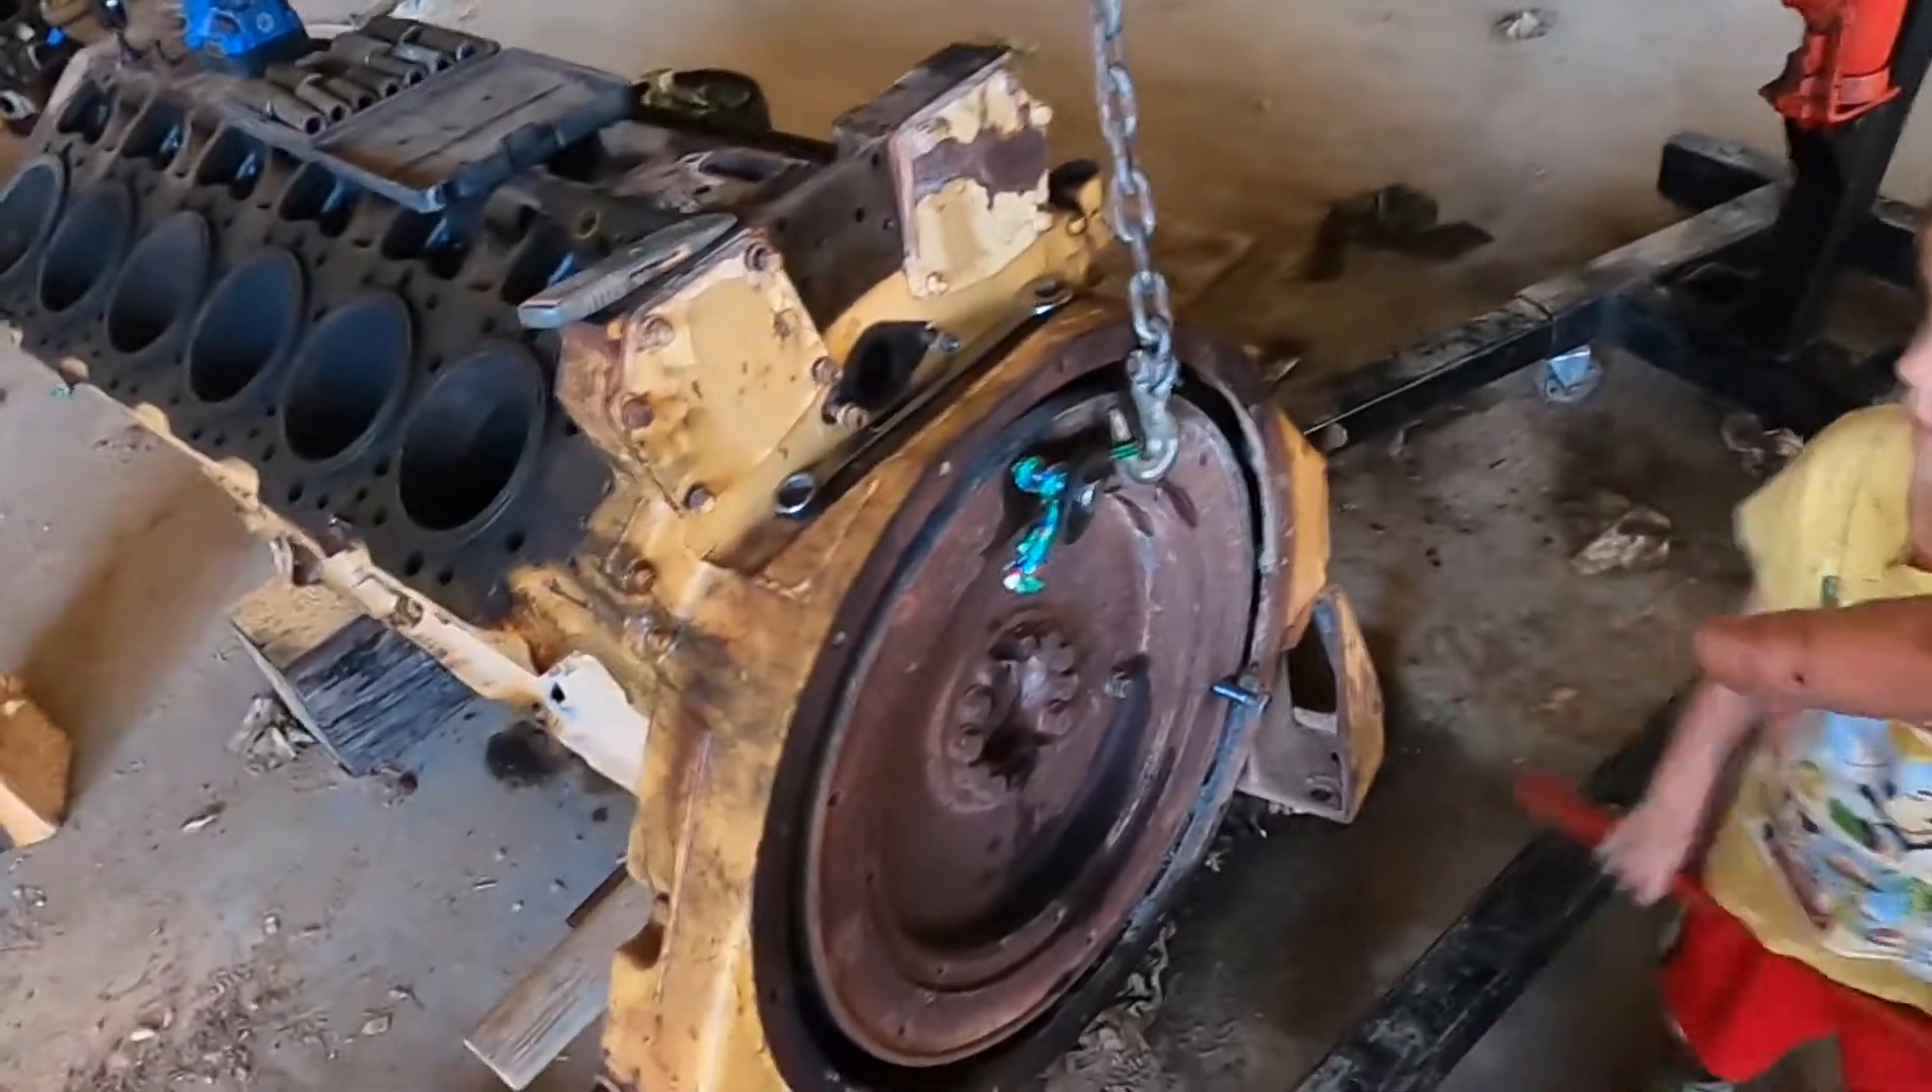Yeah so anyway so yeah we got the engine mostly apart we just have to get the flywheel off and then i think this whole housing you see there's a yeah these are two separate pieces.